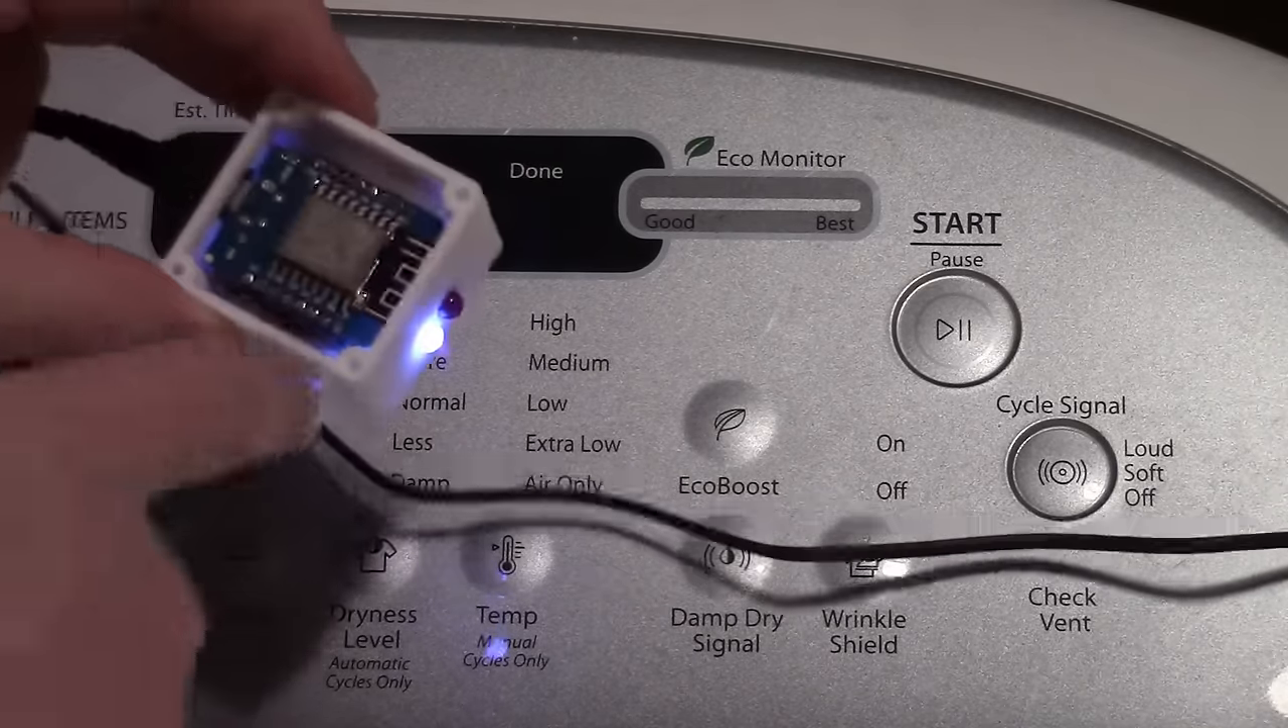As you can see, it still does not have a lid because I don't have the screws.